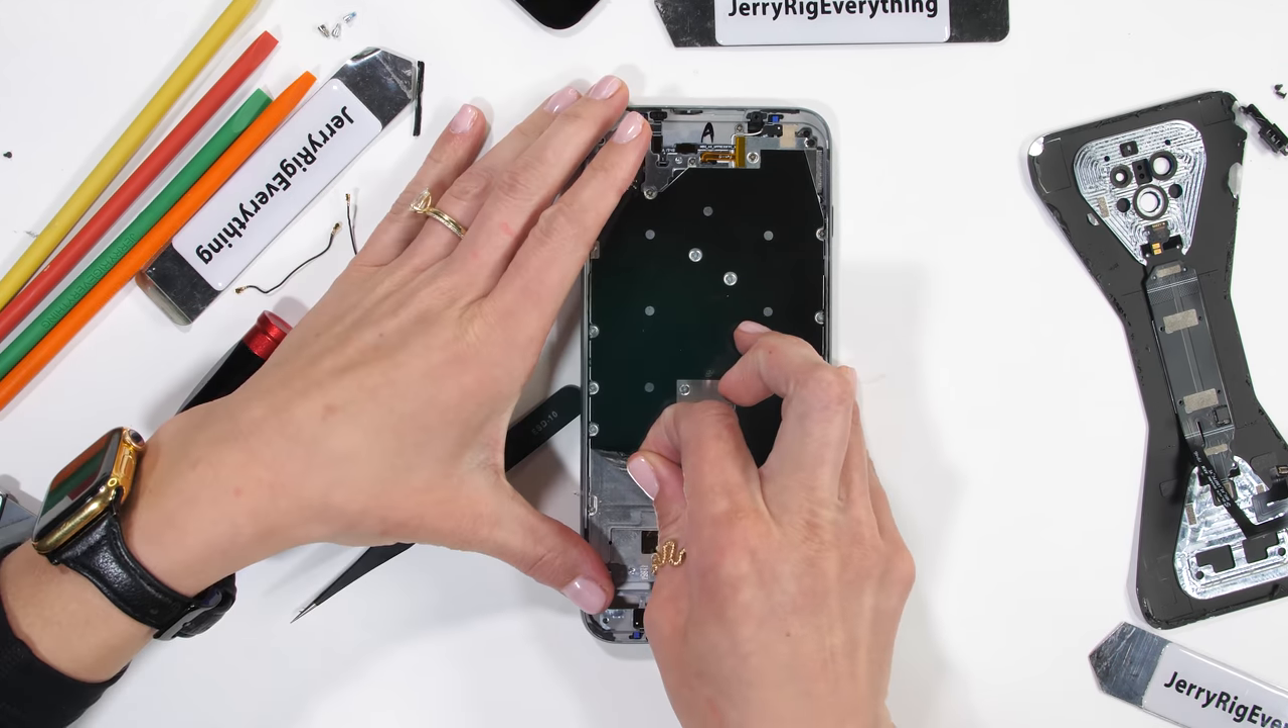There is a massive black sticker still covering the phone at this point.